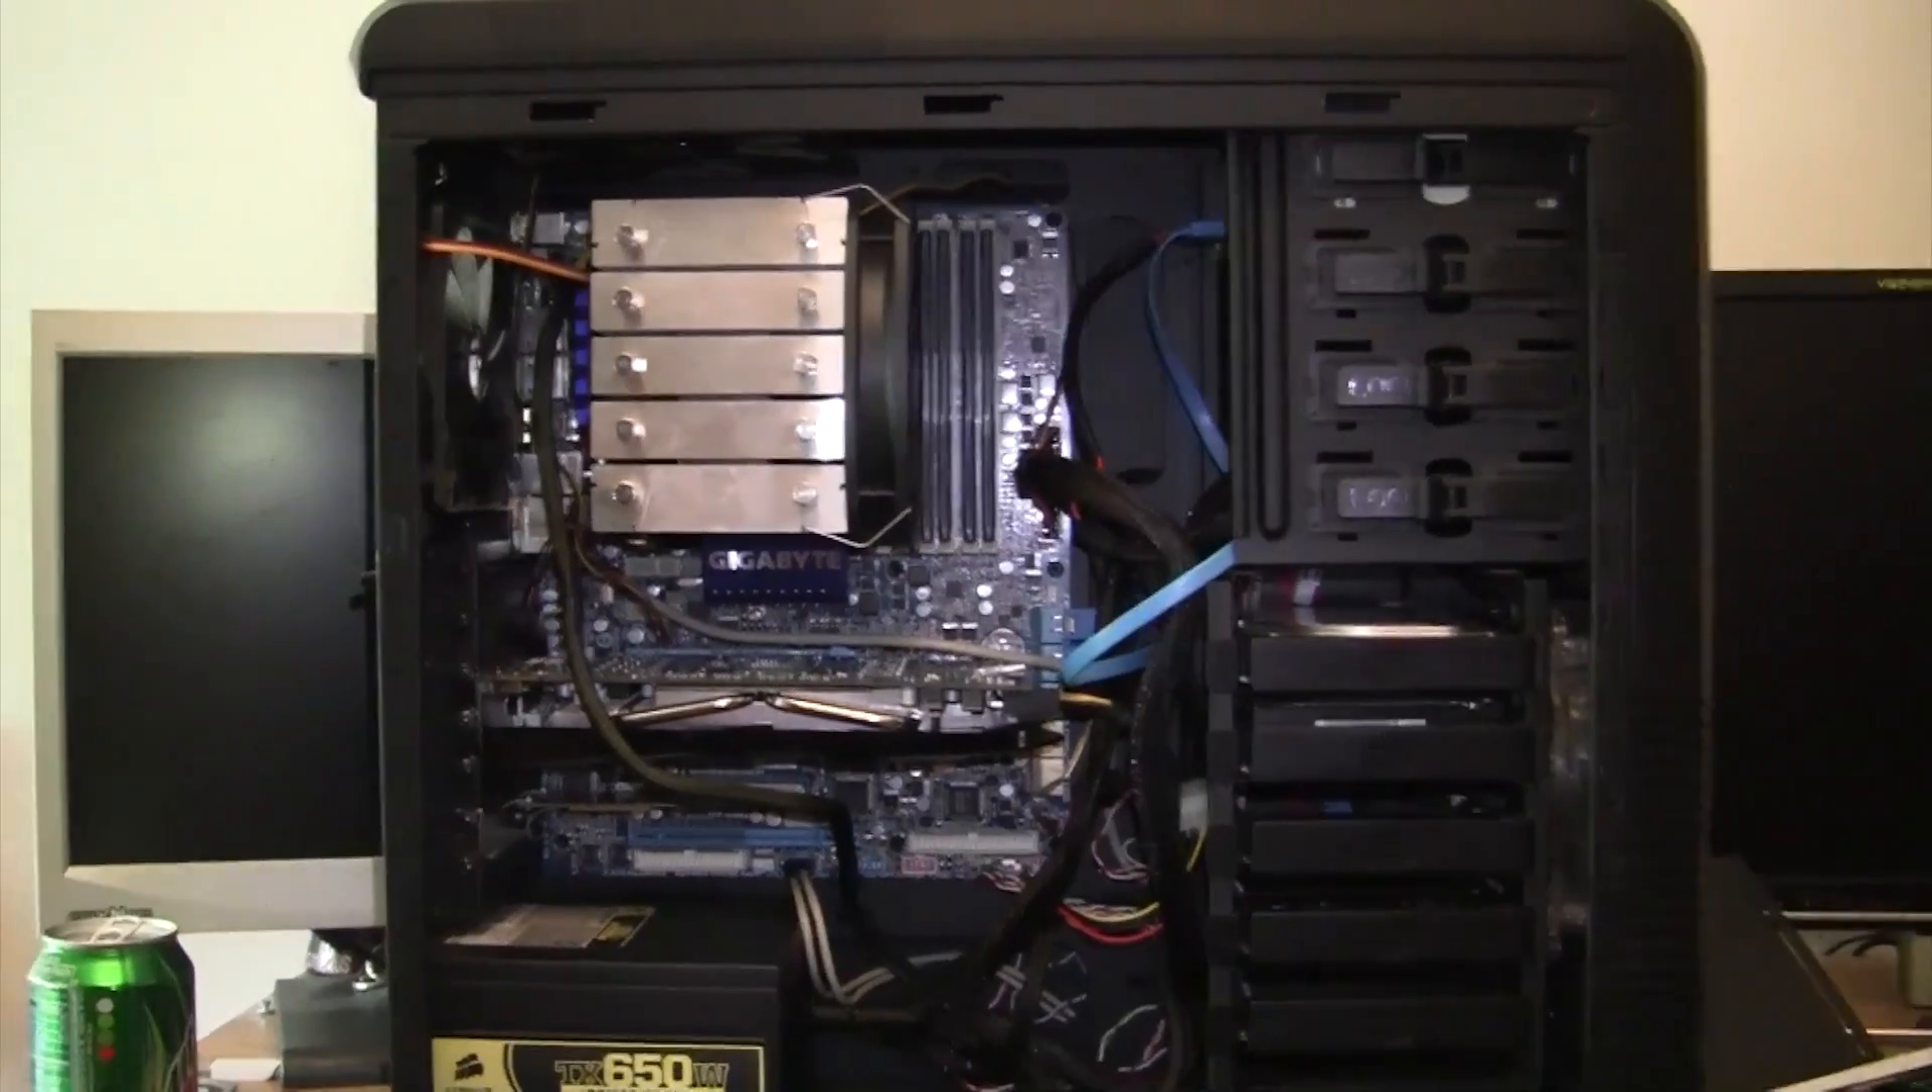Now my whole side just came right off.